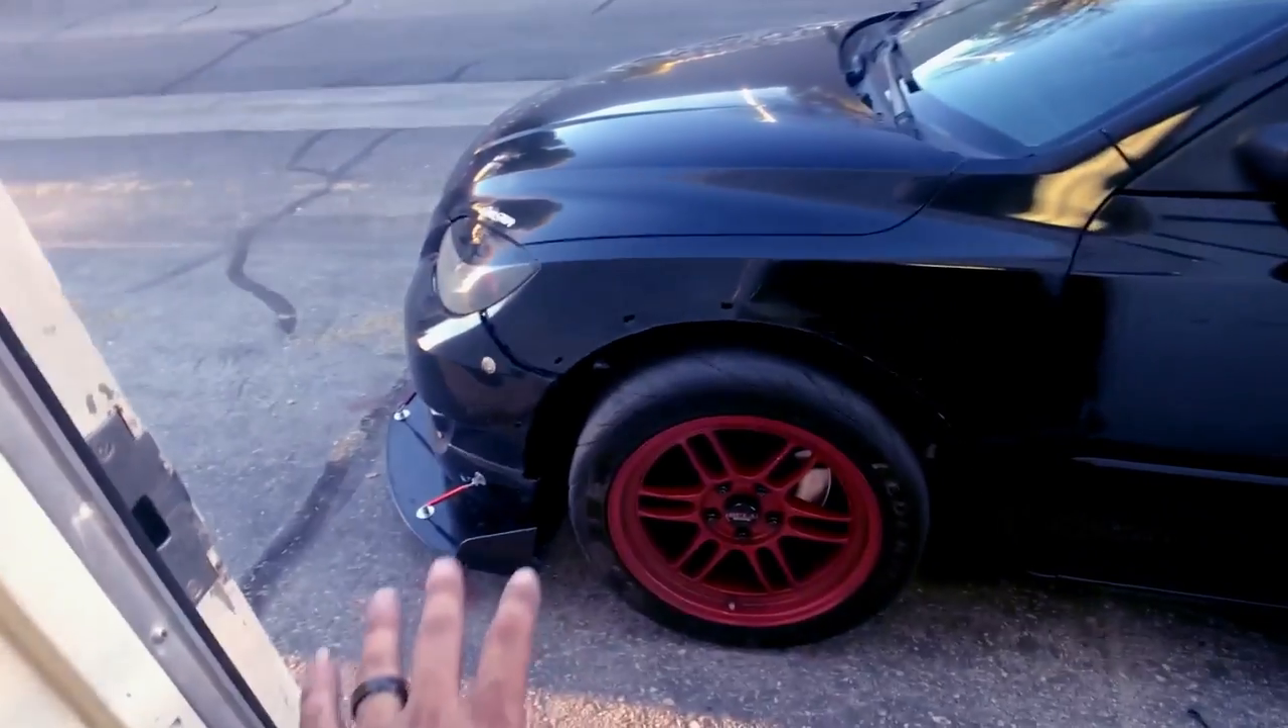I've already removed the fender flare as you guys can see there's no fender flare at all.